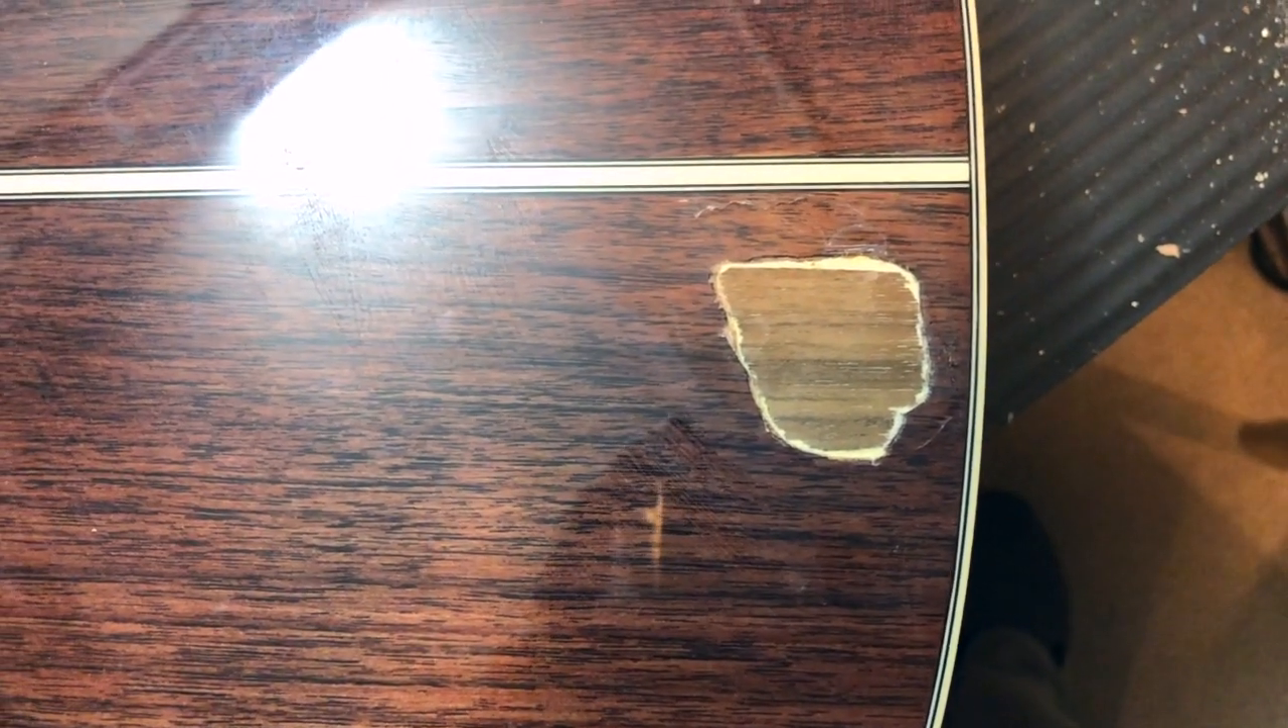There's the patch in and the wood filler around it and then the job is going to be colouring it.